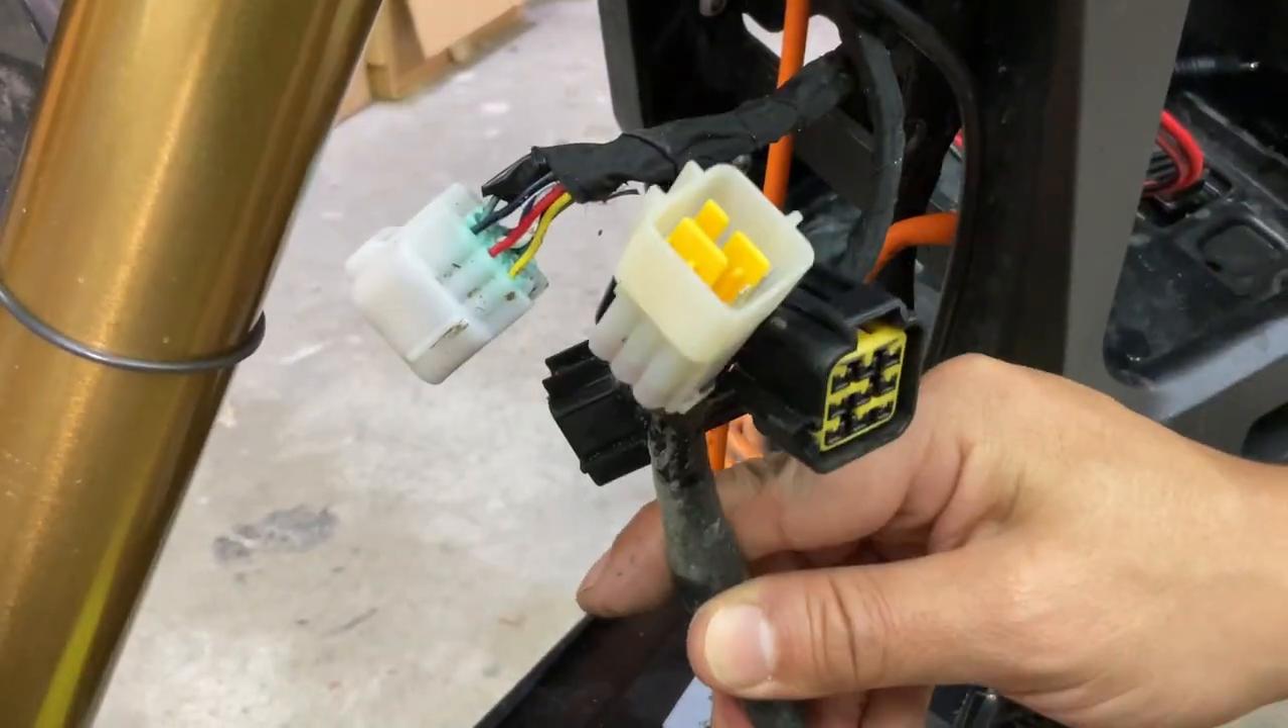Now the communication cables from the controller have been disconnected.